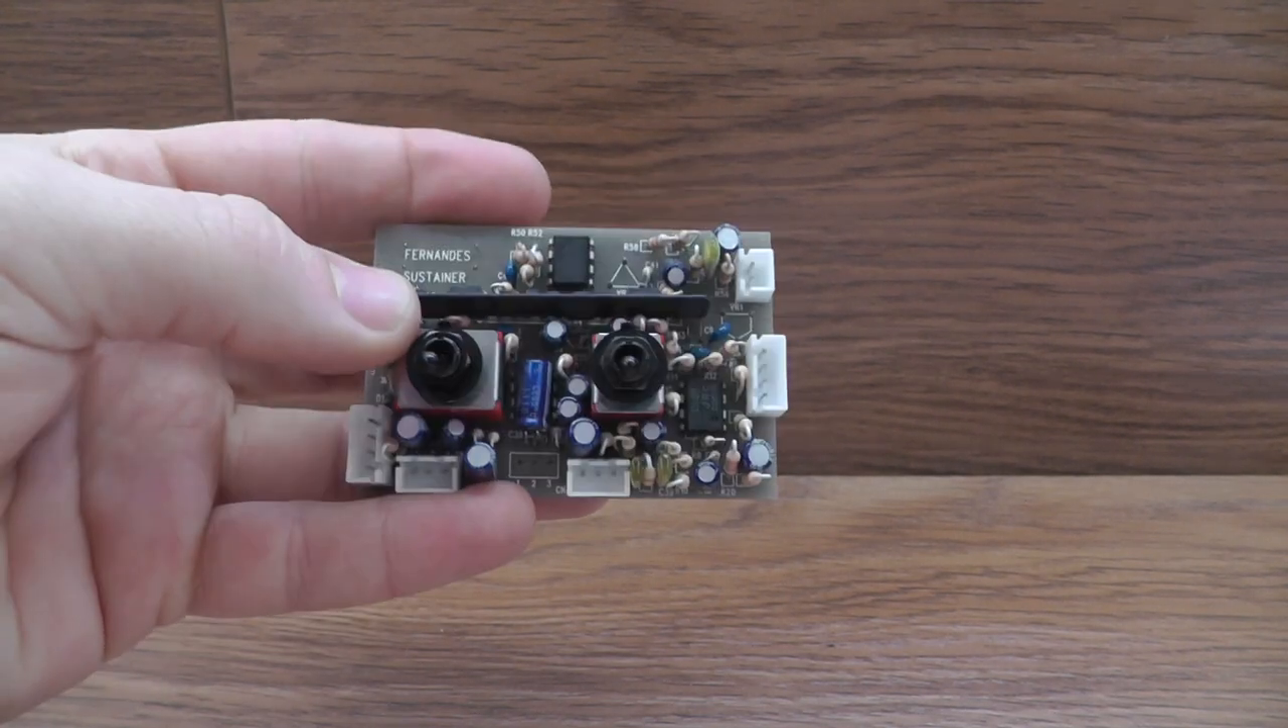I've taken all the wires off at the moment just so you know finger juggling is a little bit easier with this thing.